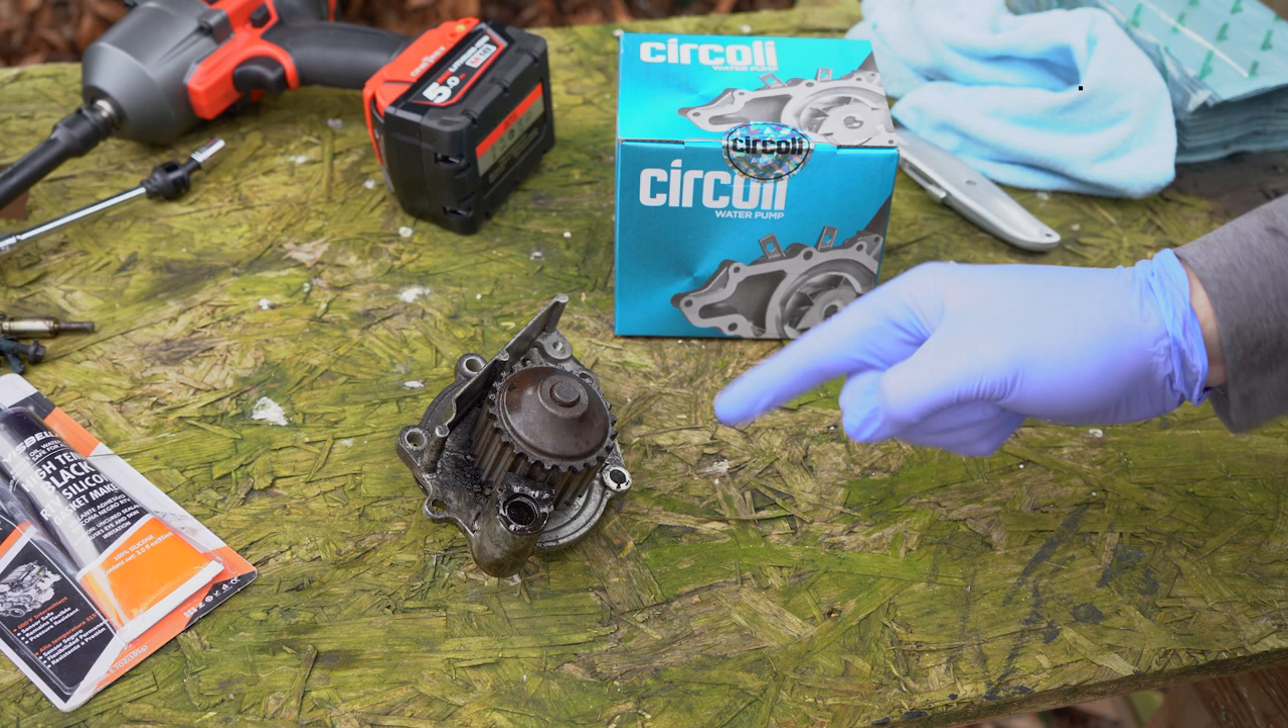So we've managed to get the water pump off.